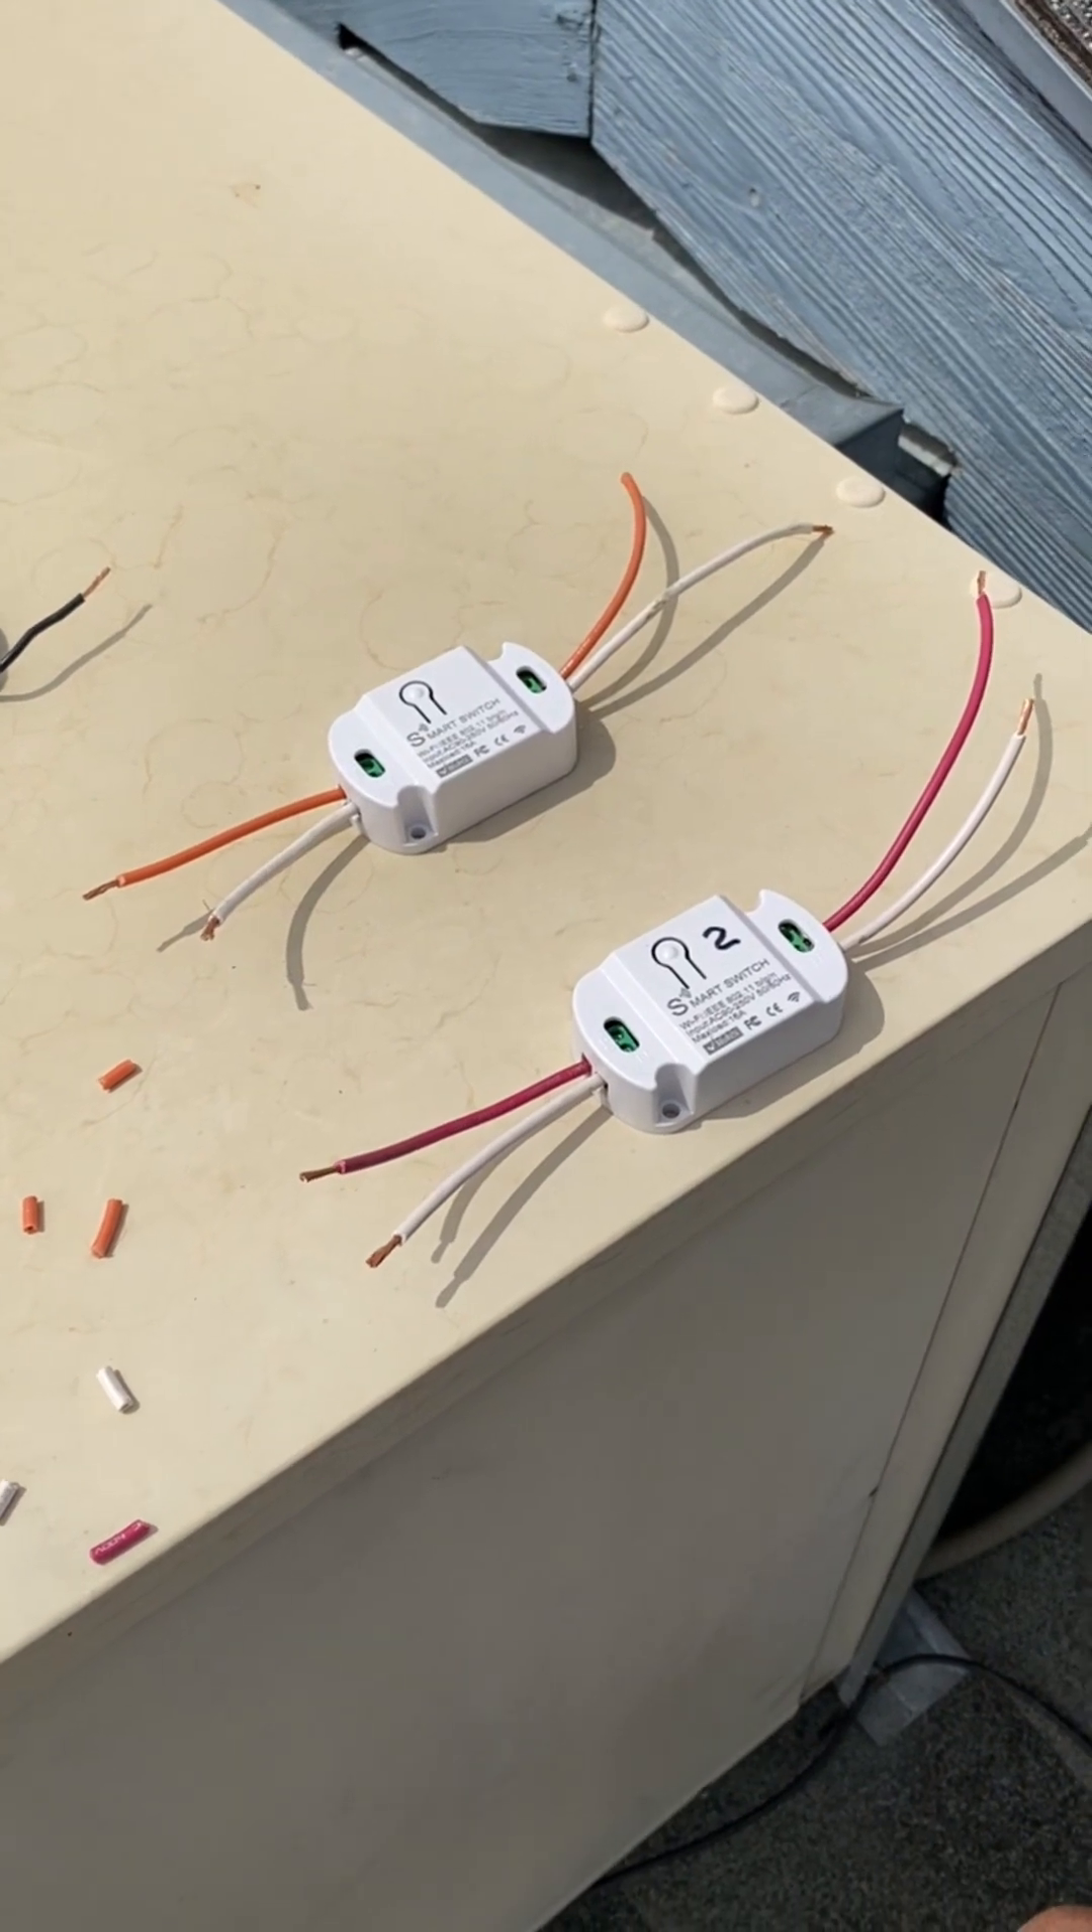Okay I wired up the two switches with the right color wire so that I can go ahead and install them into the box.